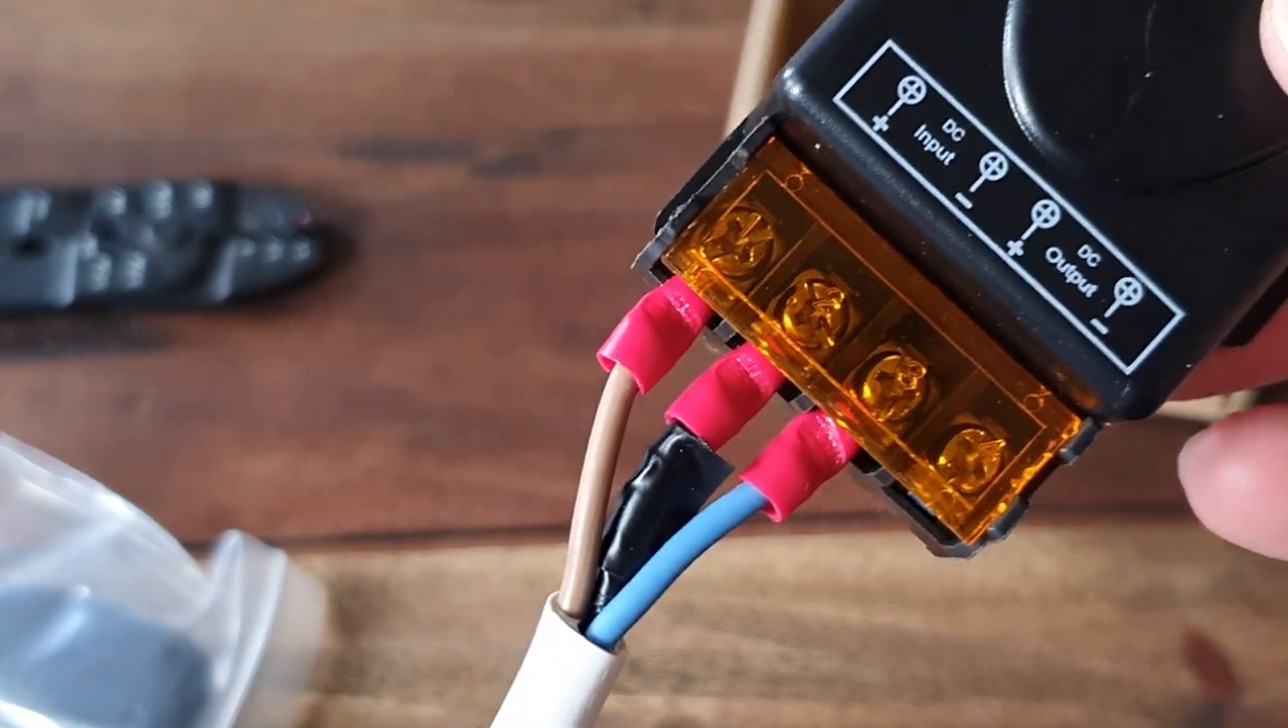Mit ein bisschen Basteln habe ich jetzt den Stecker konfektioniert und hier bereits verschraubt.